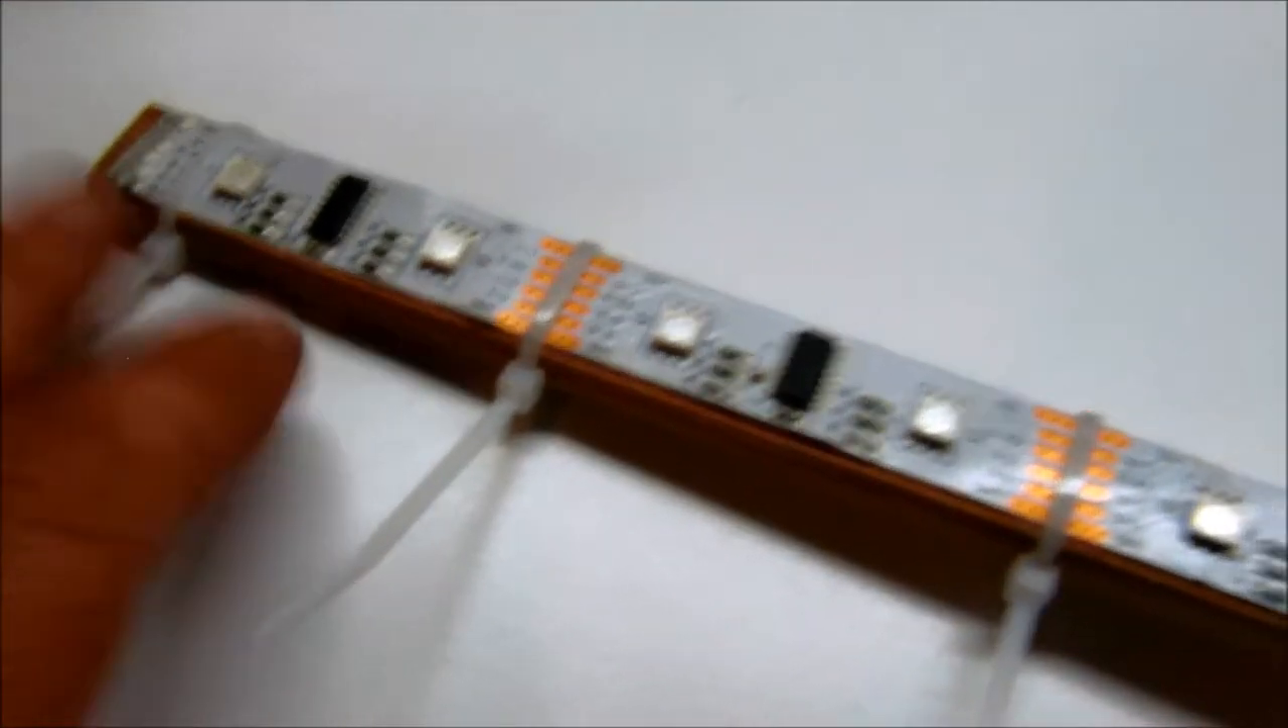I've added some wire ties I just went through every basically spot where every other LED or every two LEDs and just kind of use the small wire tie and wrap it around and secure the strip to the board.